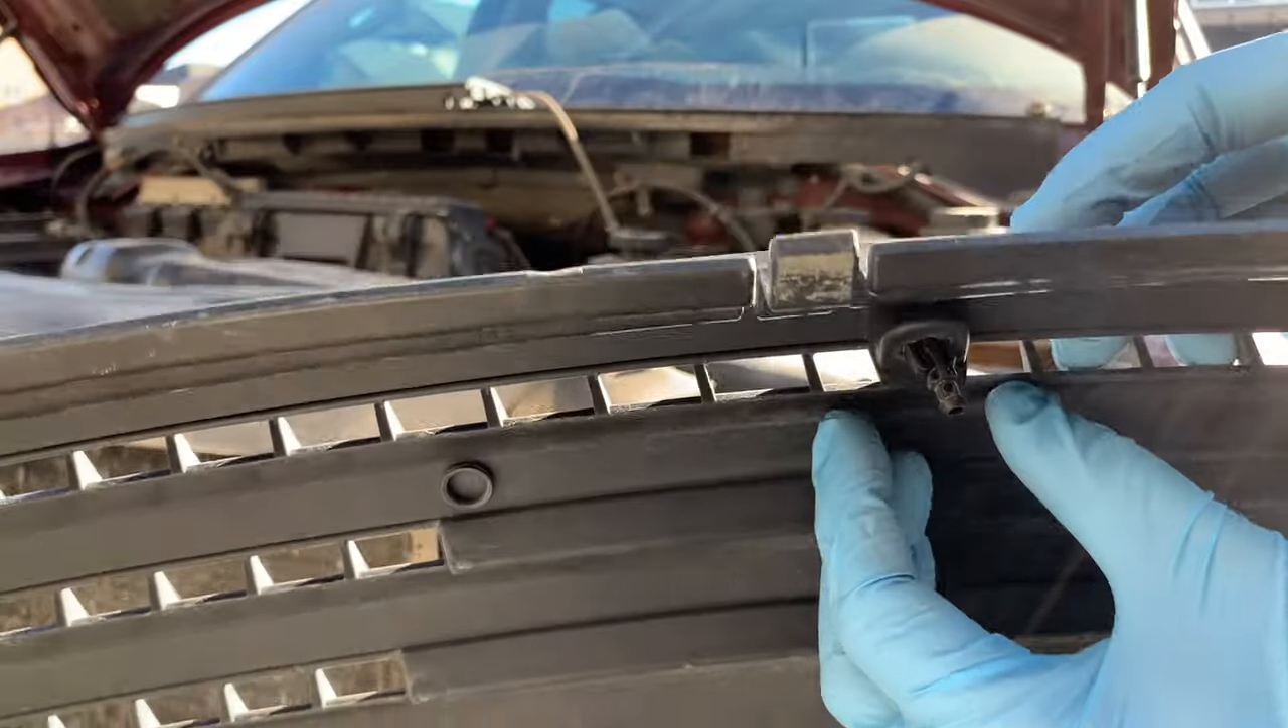With the cowling and the hose fully disconnected this is how easy it is to remove the nozzle.